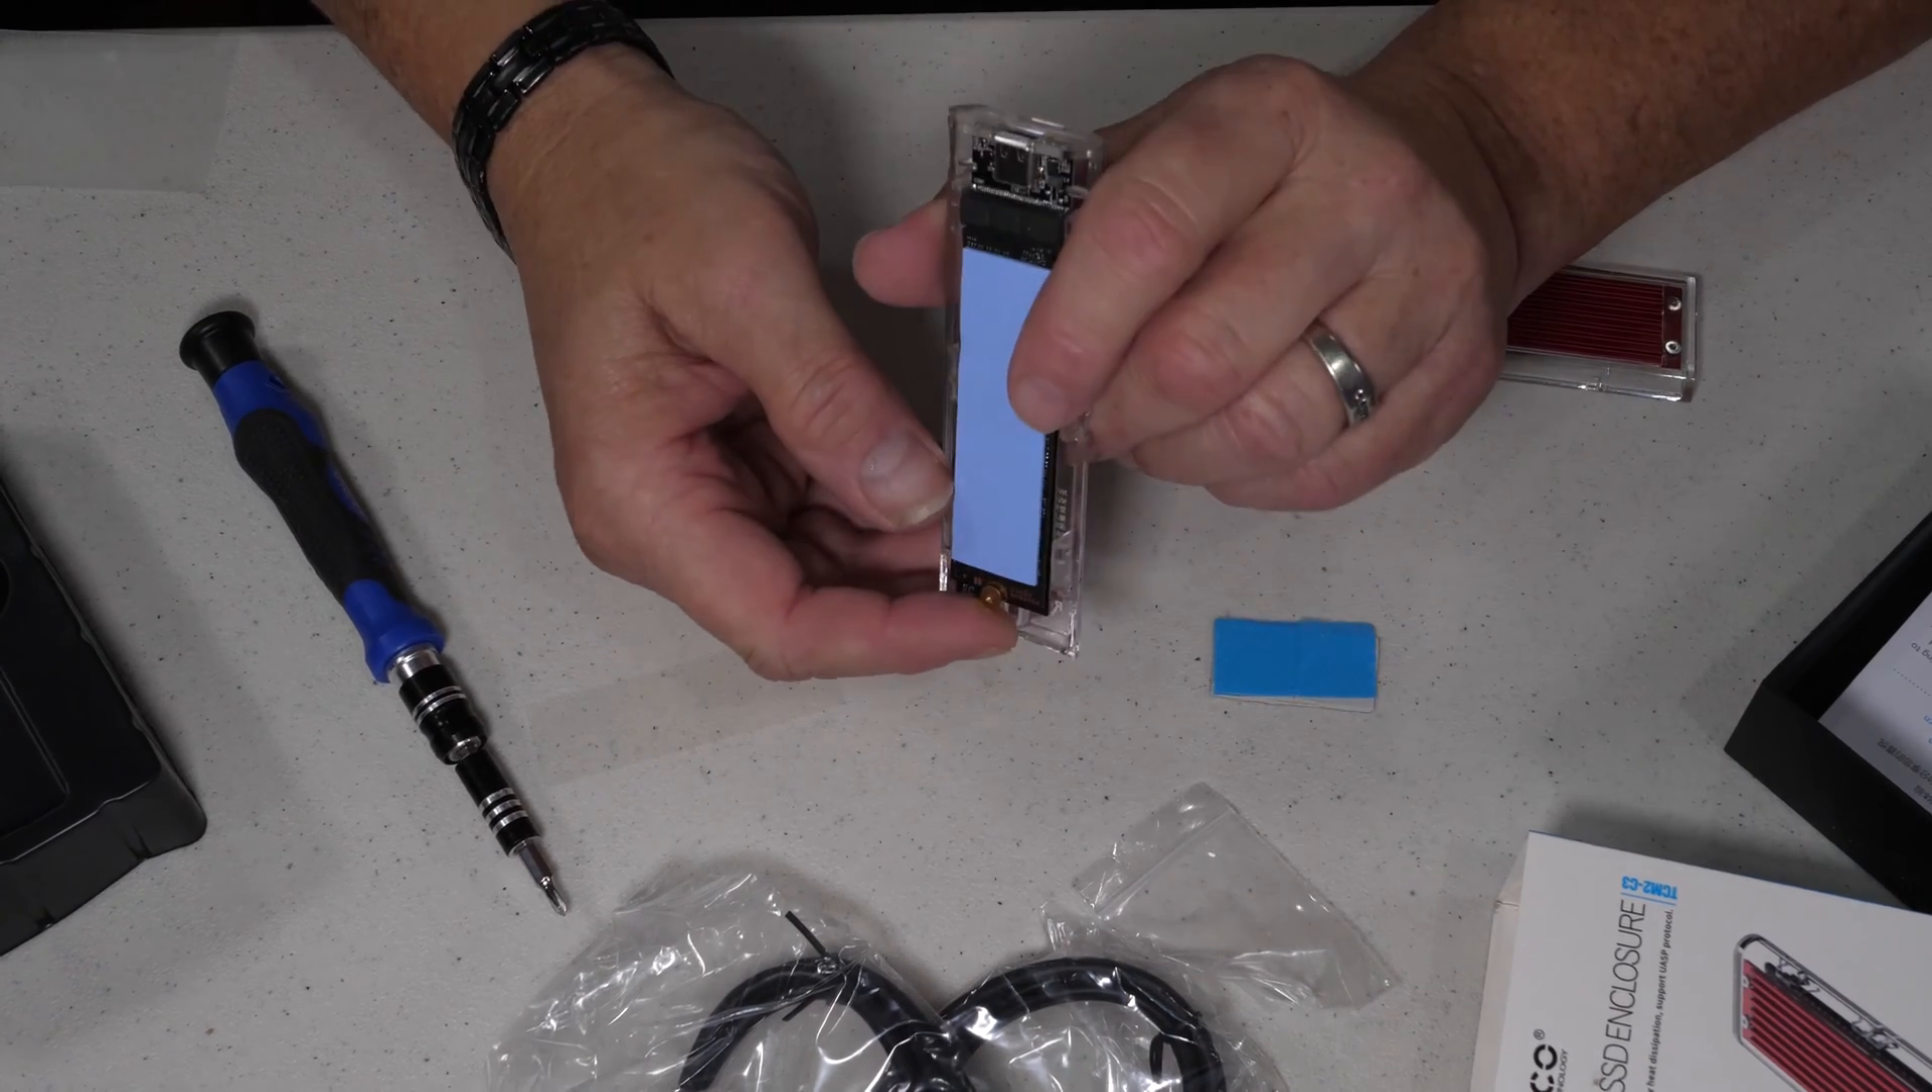So we've got the pad on, we've got the drive mounted.